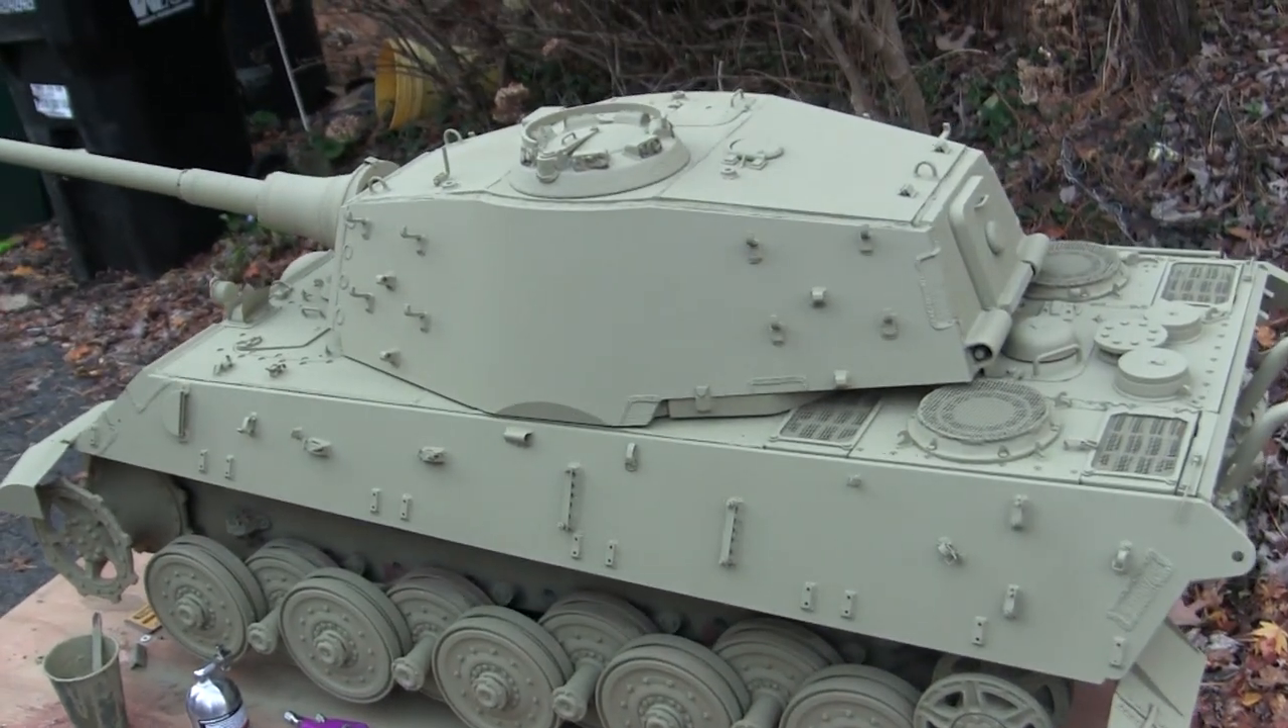I was able to plop the turret into place.